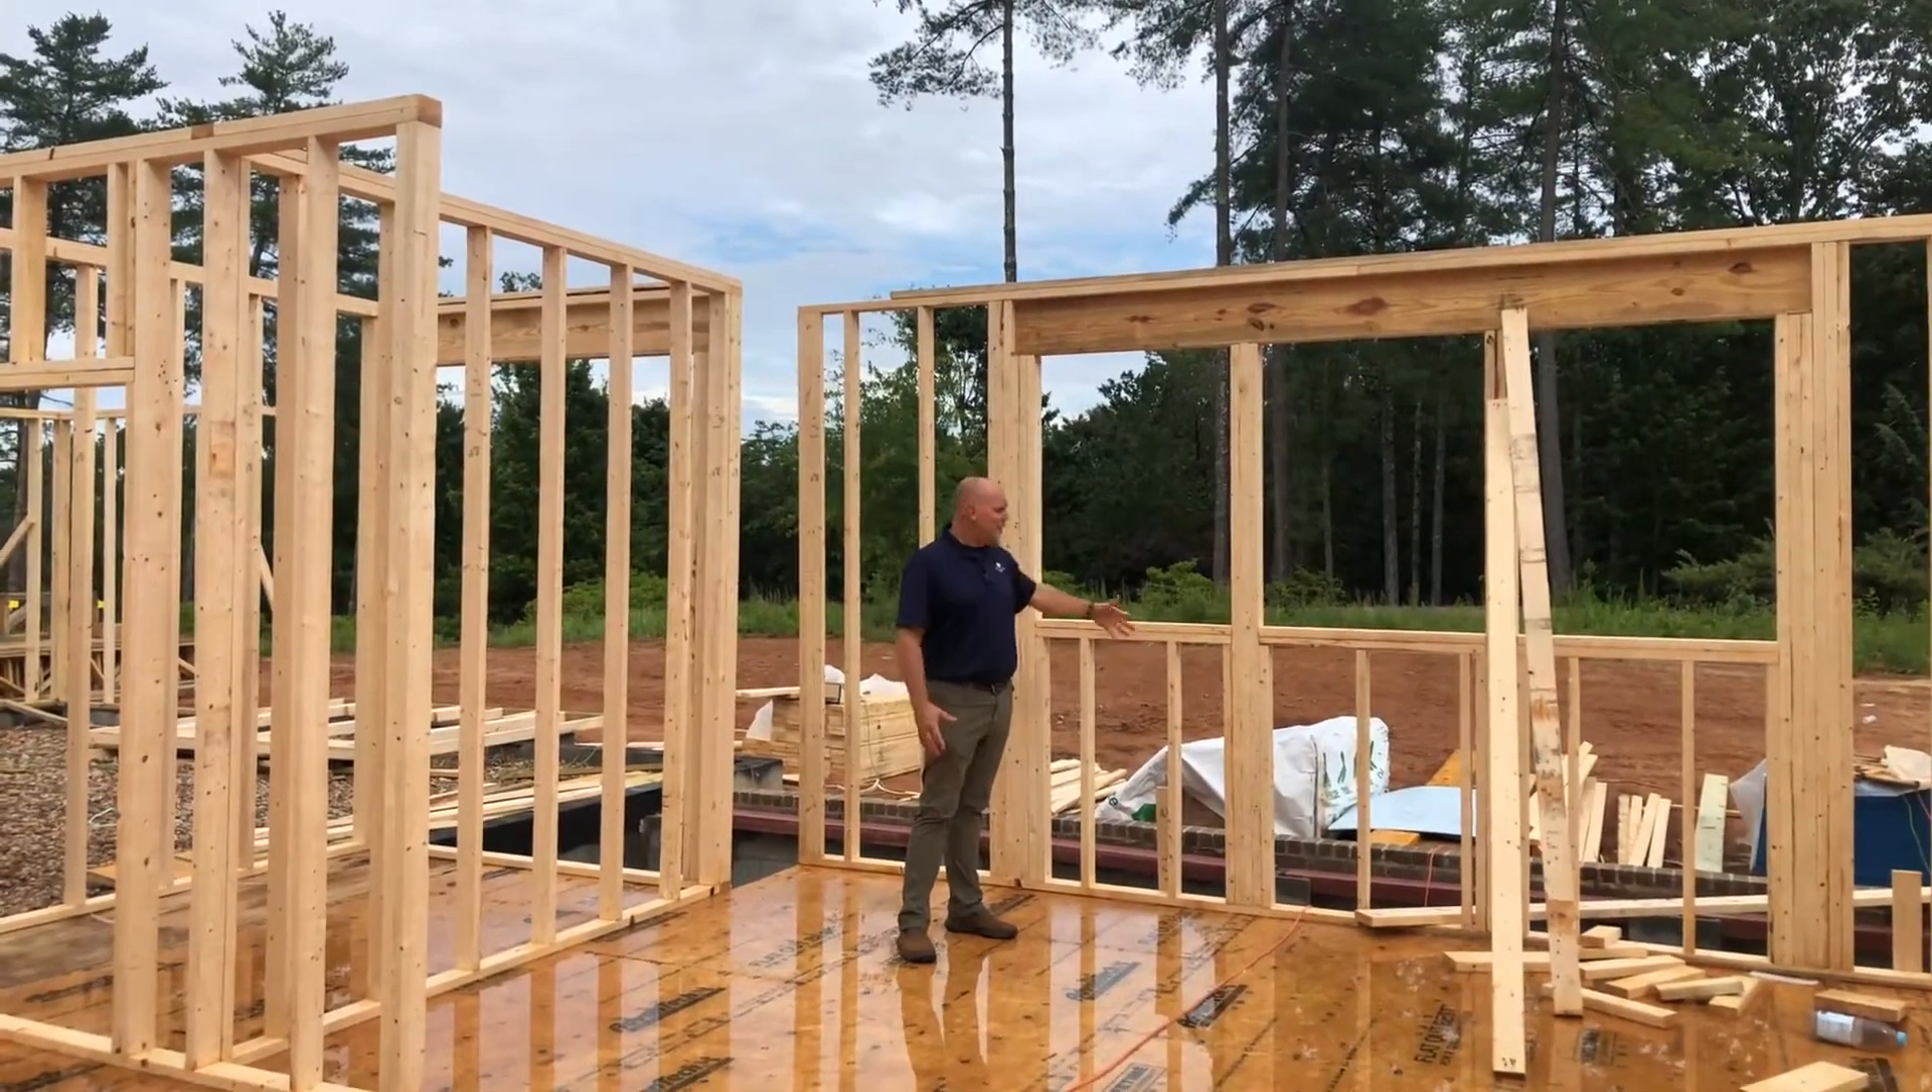You can see on the outside here that all of our walls are going up. The sheathing is not on the outside of the wall so you can see through these walls right now.